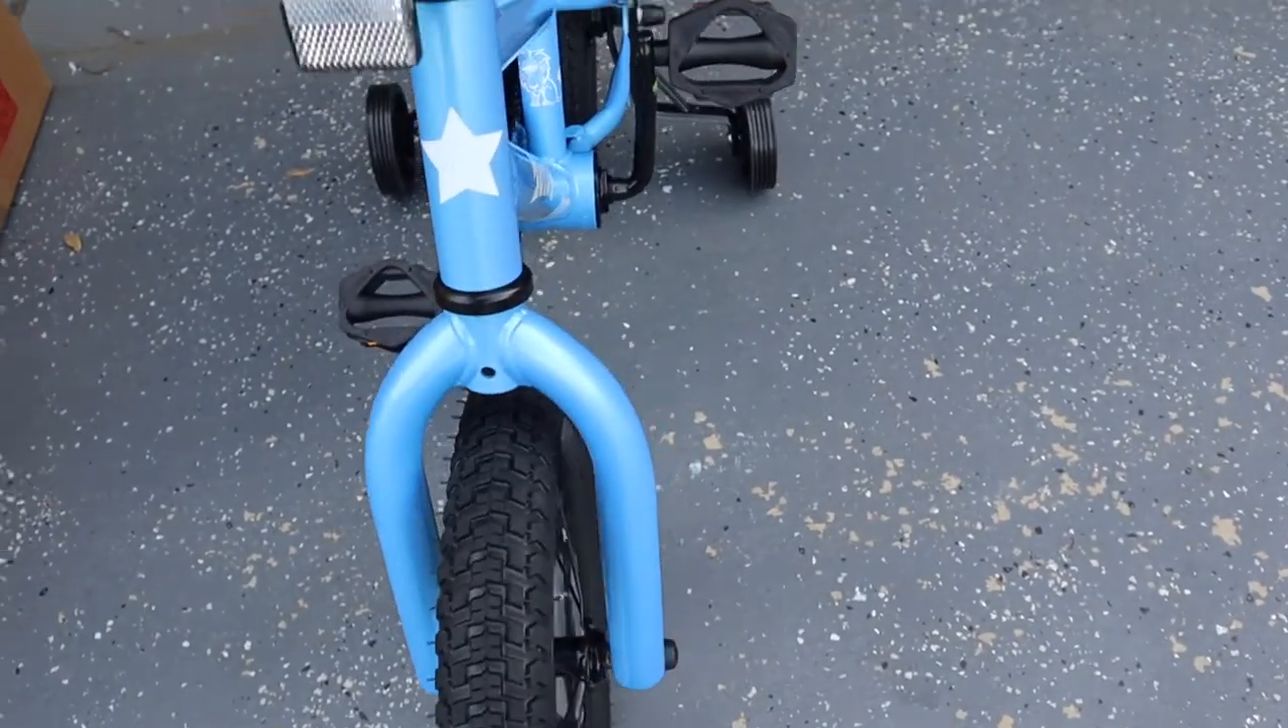We have his training wheels on.